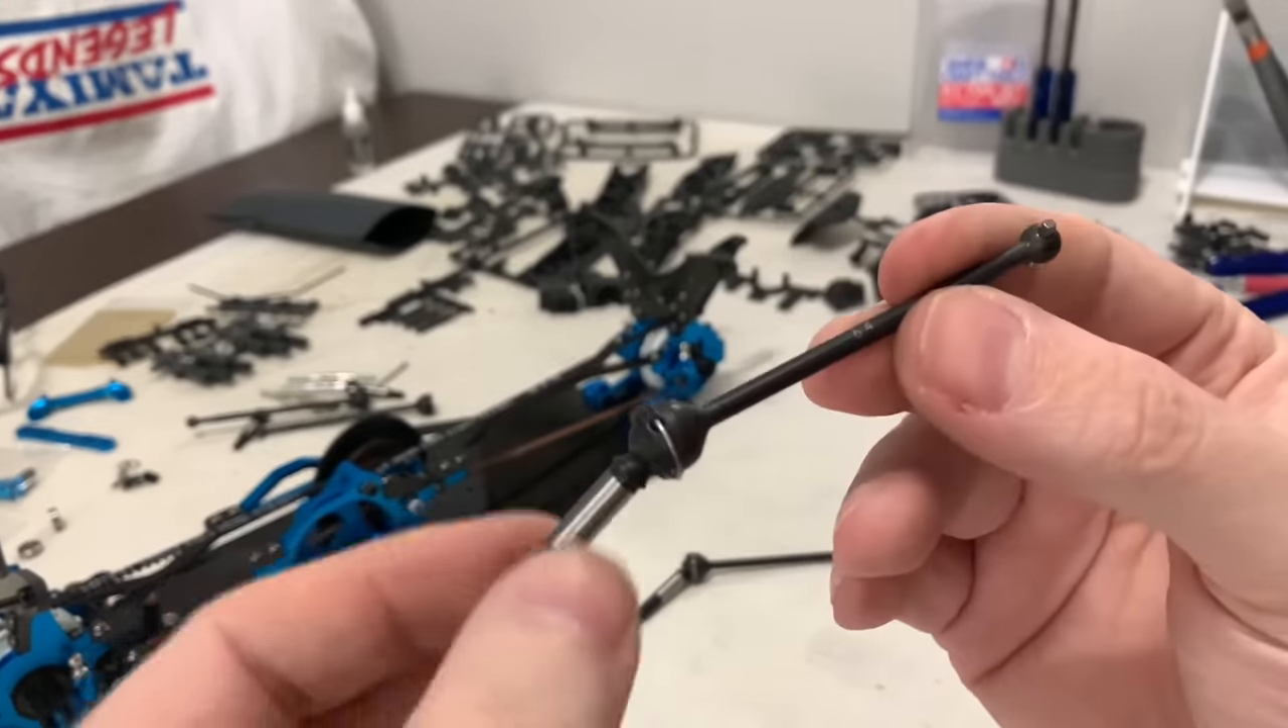Right, that's the front universal shafts made up.